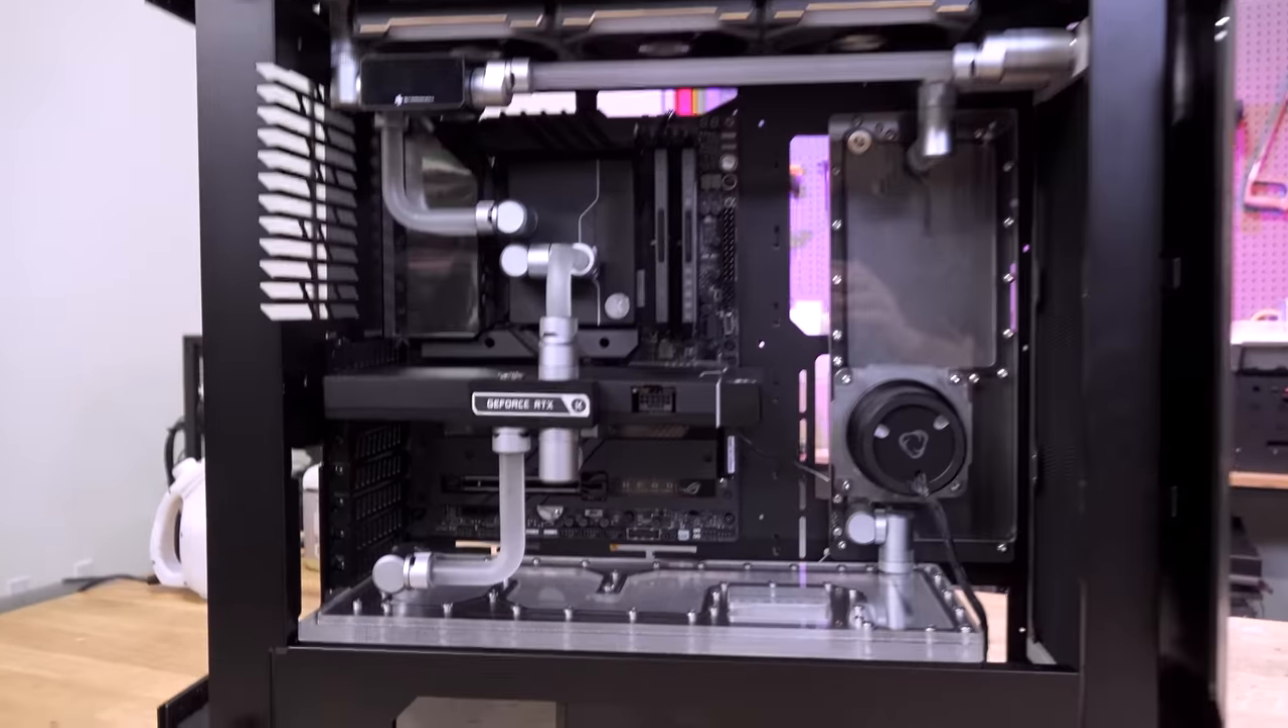So the entire loop is done as you can see.